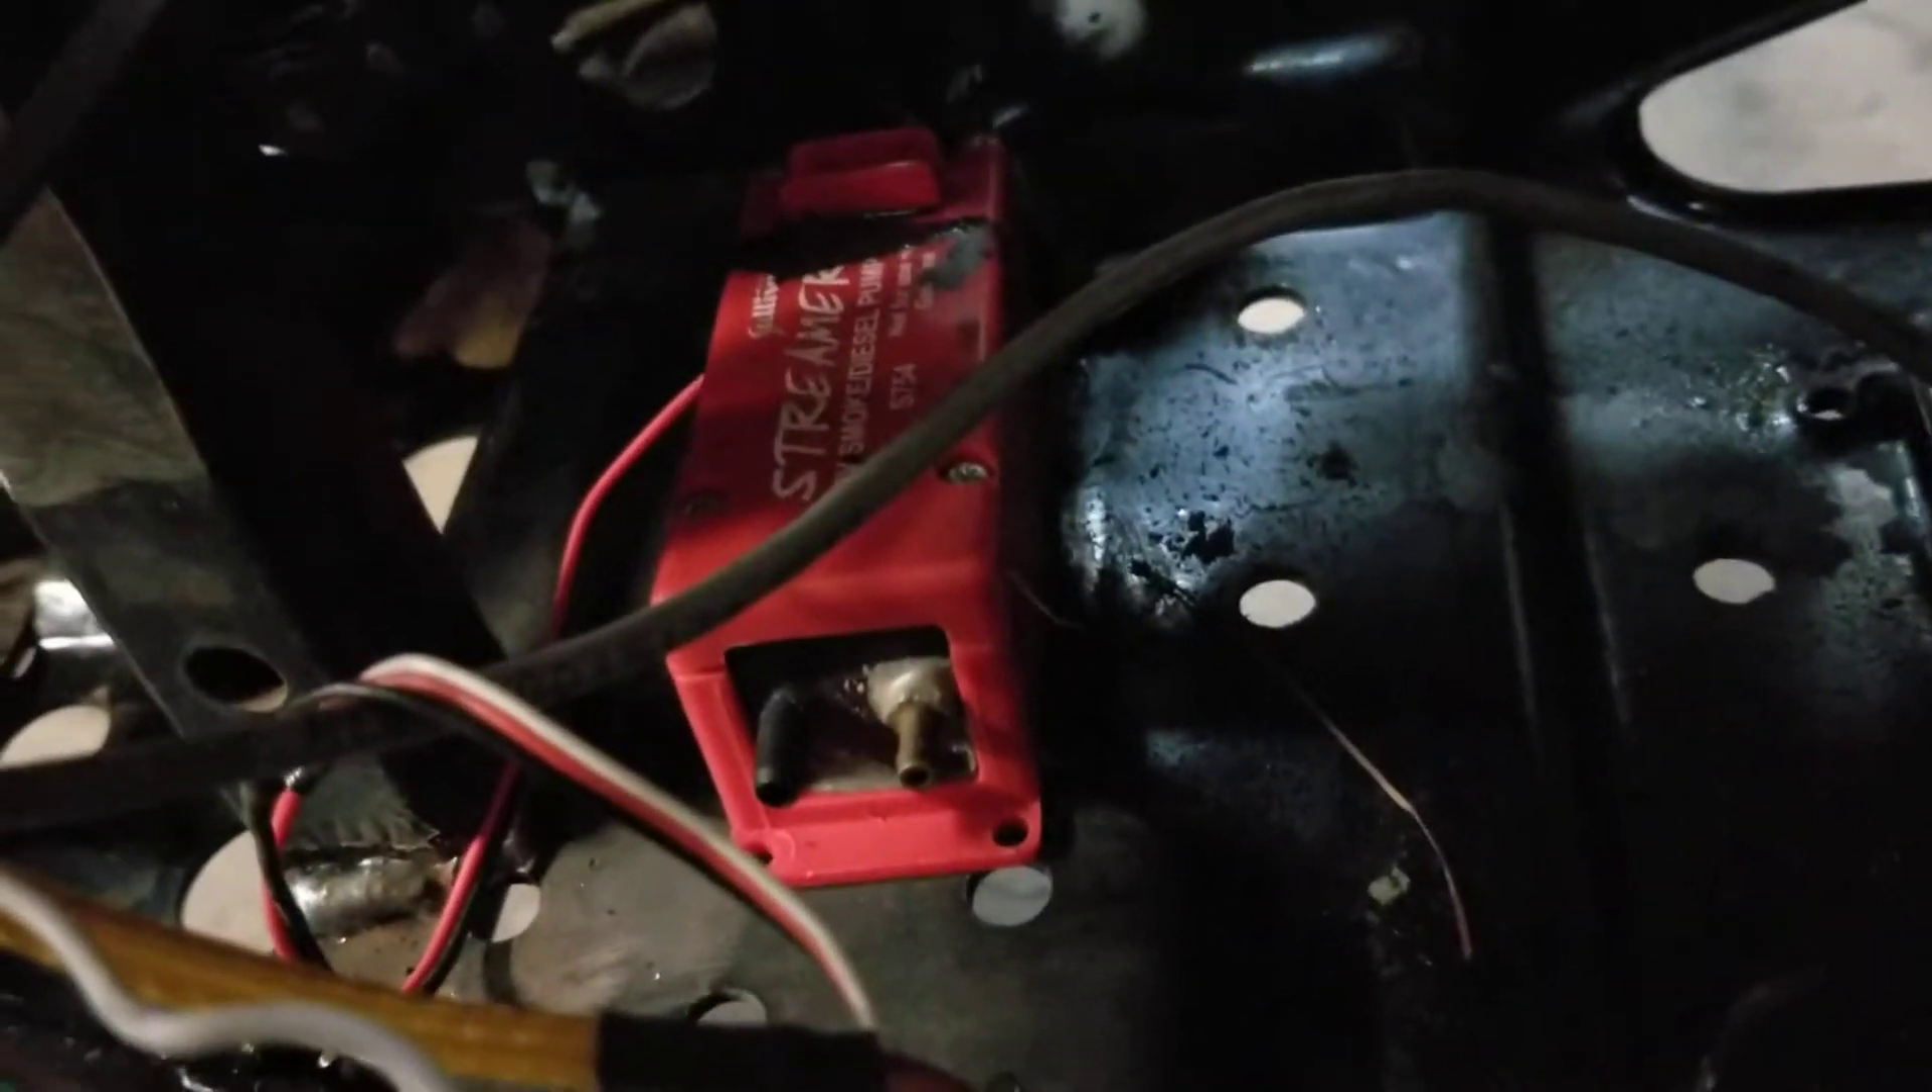I know I told you the smoke pump was hooked up but I mean it's not plumbed yet but we have power.